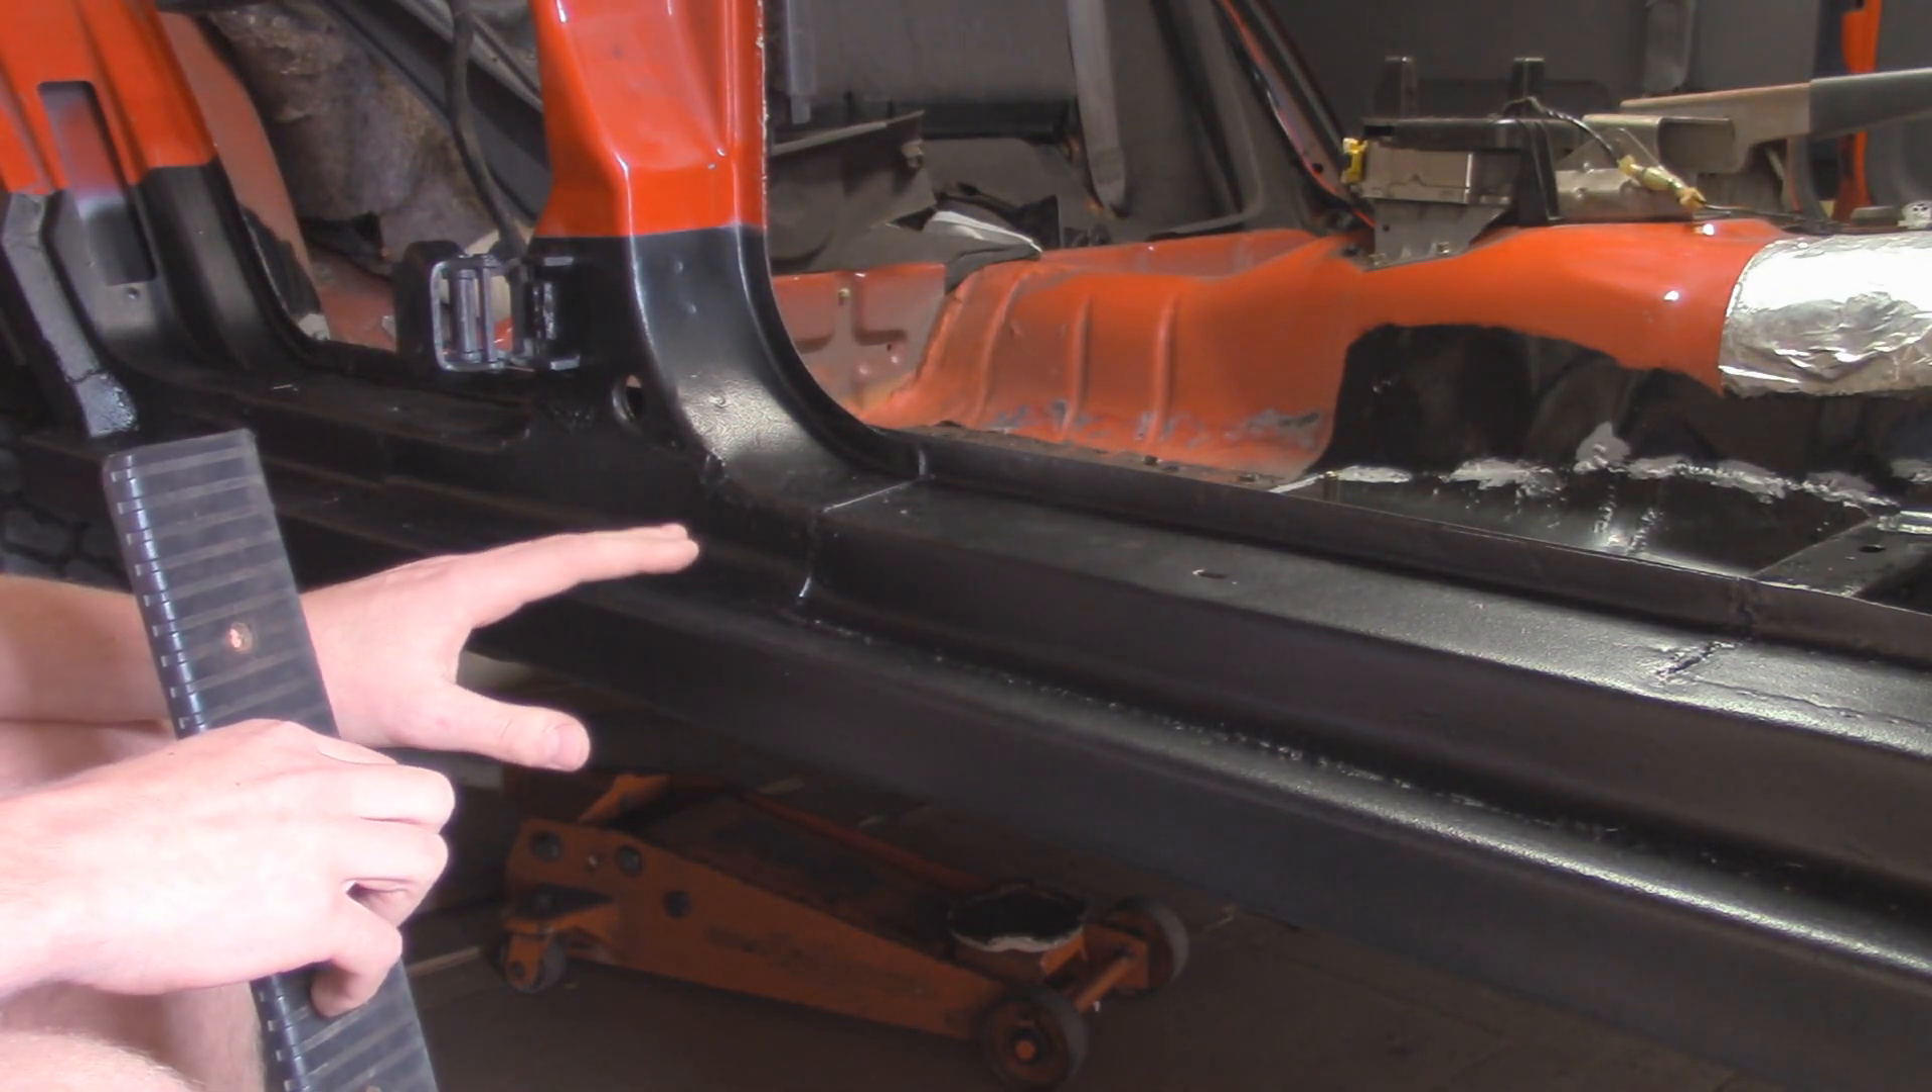We do have a few more things that we got to do on this side such as putting these step panels back into place.